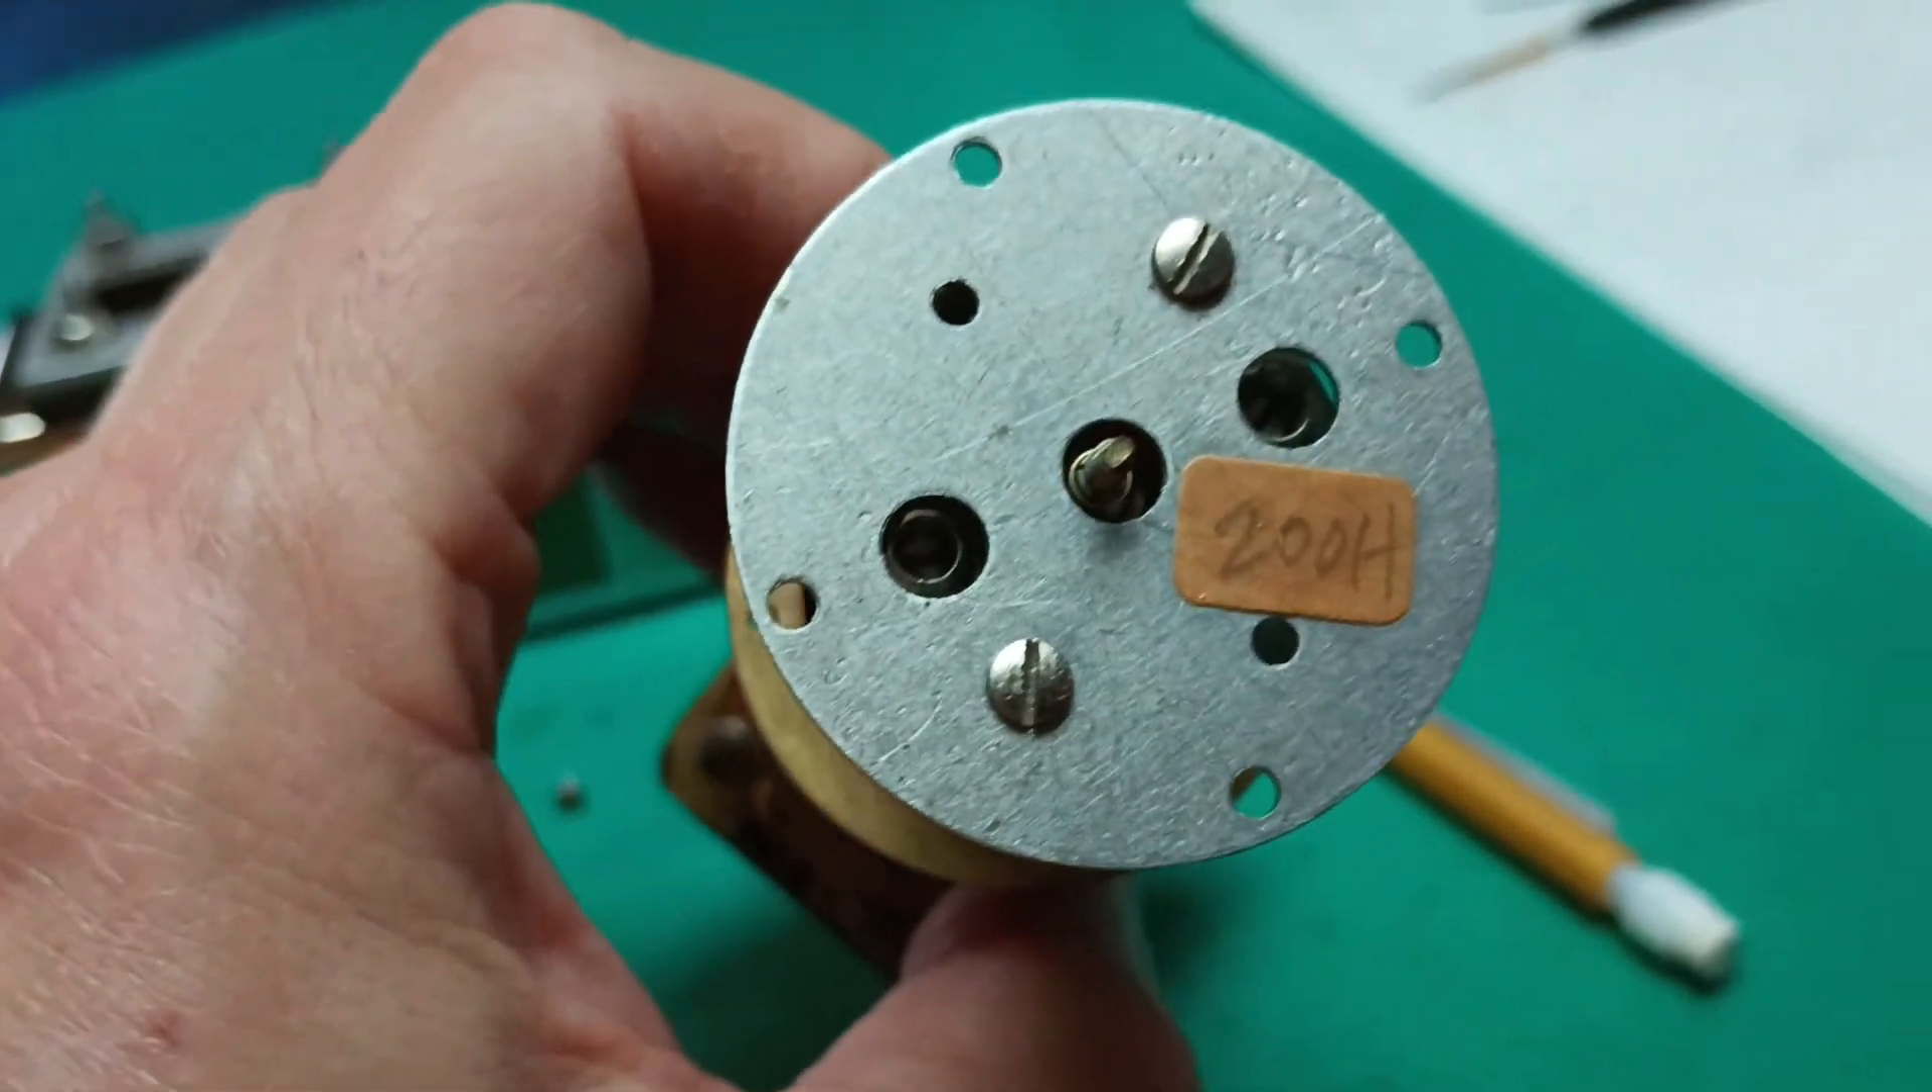There's an alignment here, so that inductor stem in the center of the view there is more or less centered in that hole.